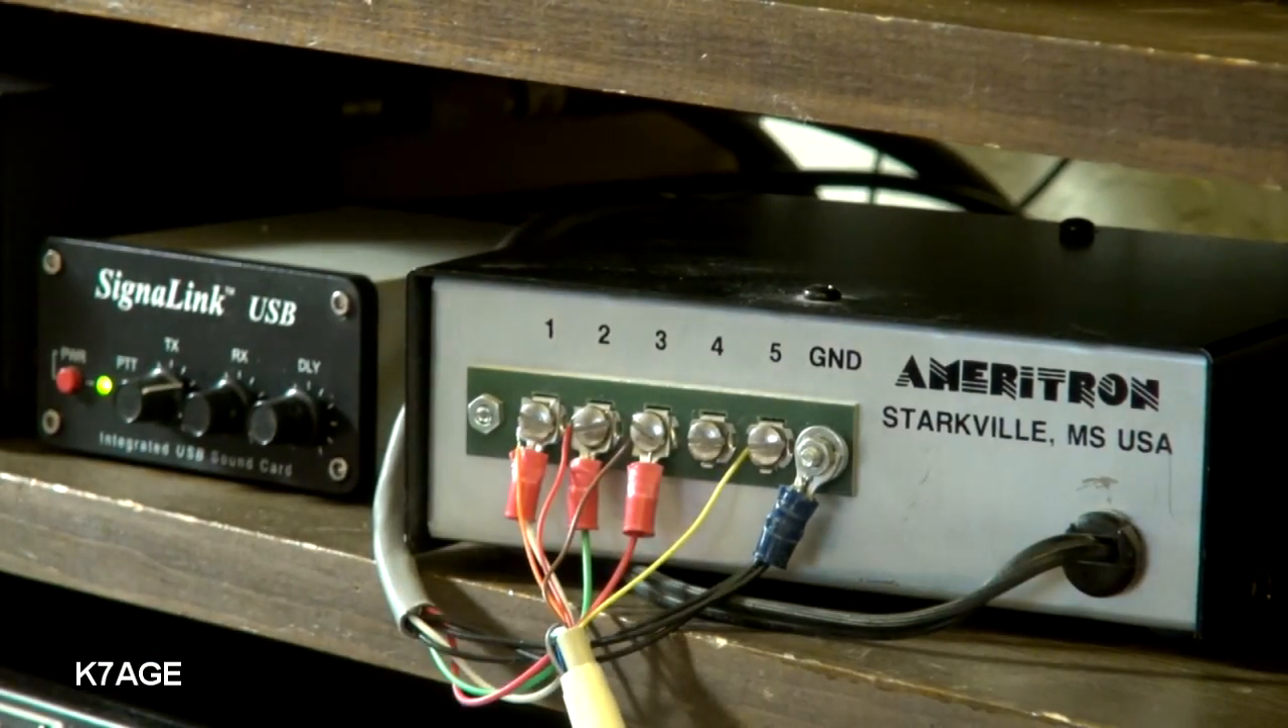All the wires are installed. Okay so it's hooked into the switch box now.